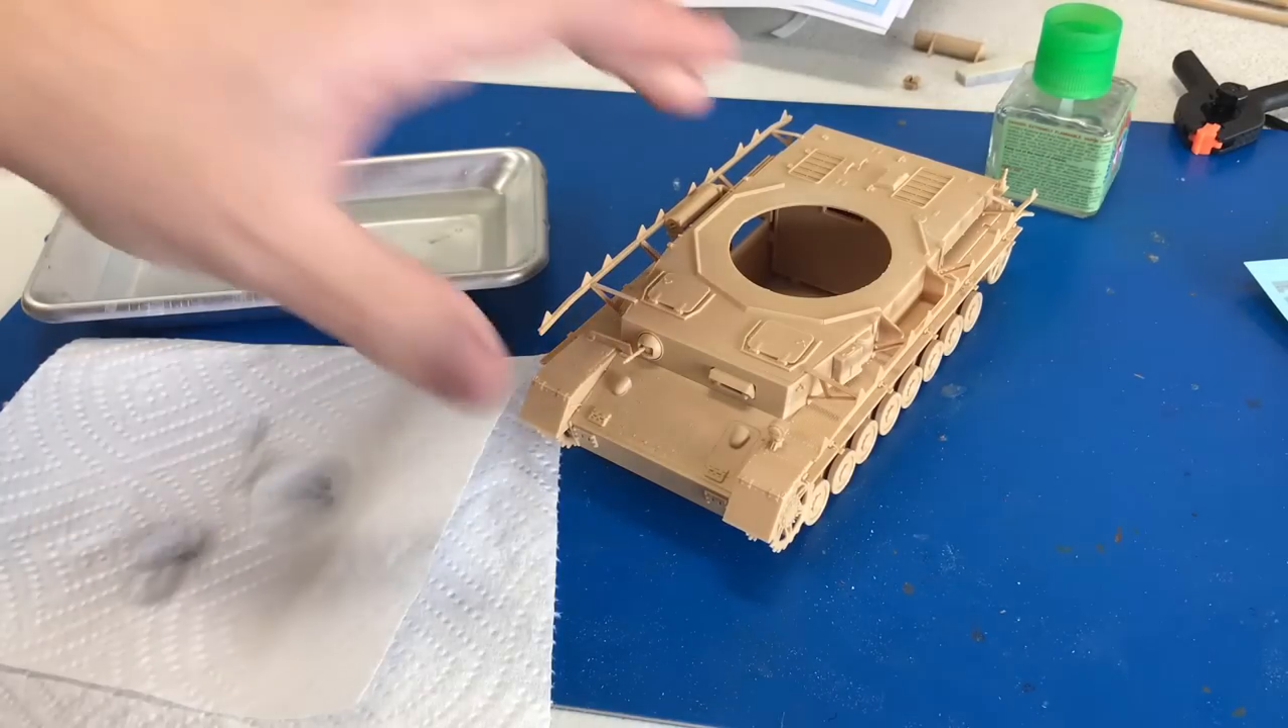Okay, as you guys can see we have got the majority of the parts attached to the kit.